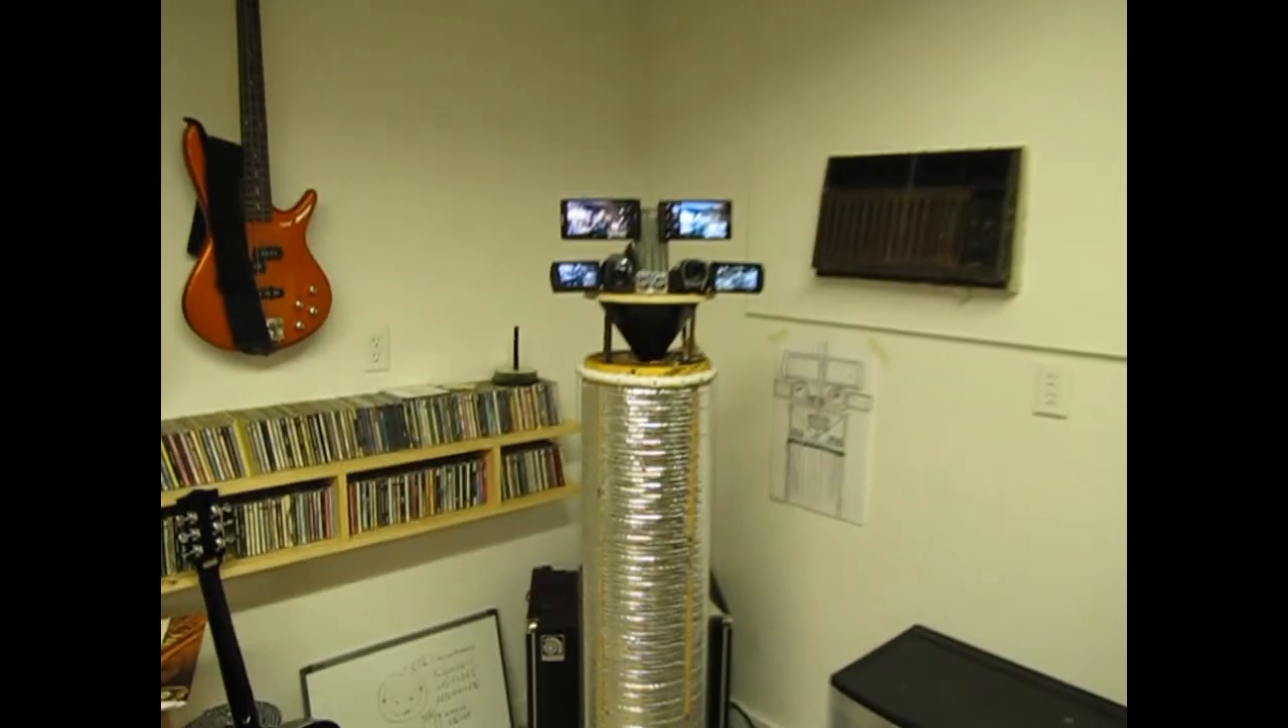So here's photon with all cameras mounted up on the head.